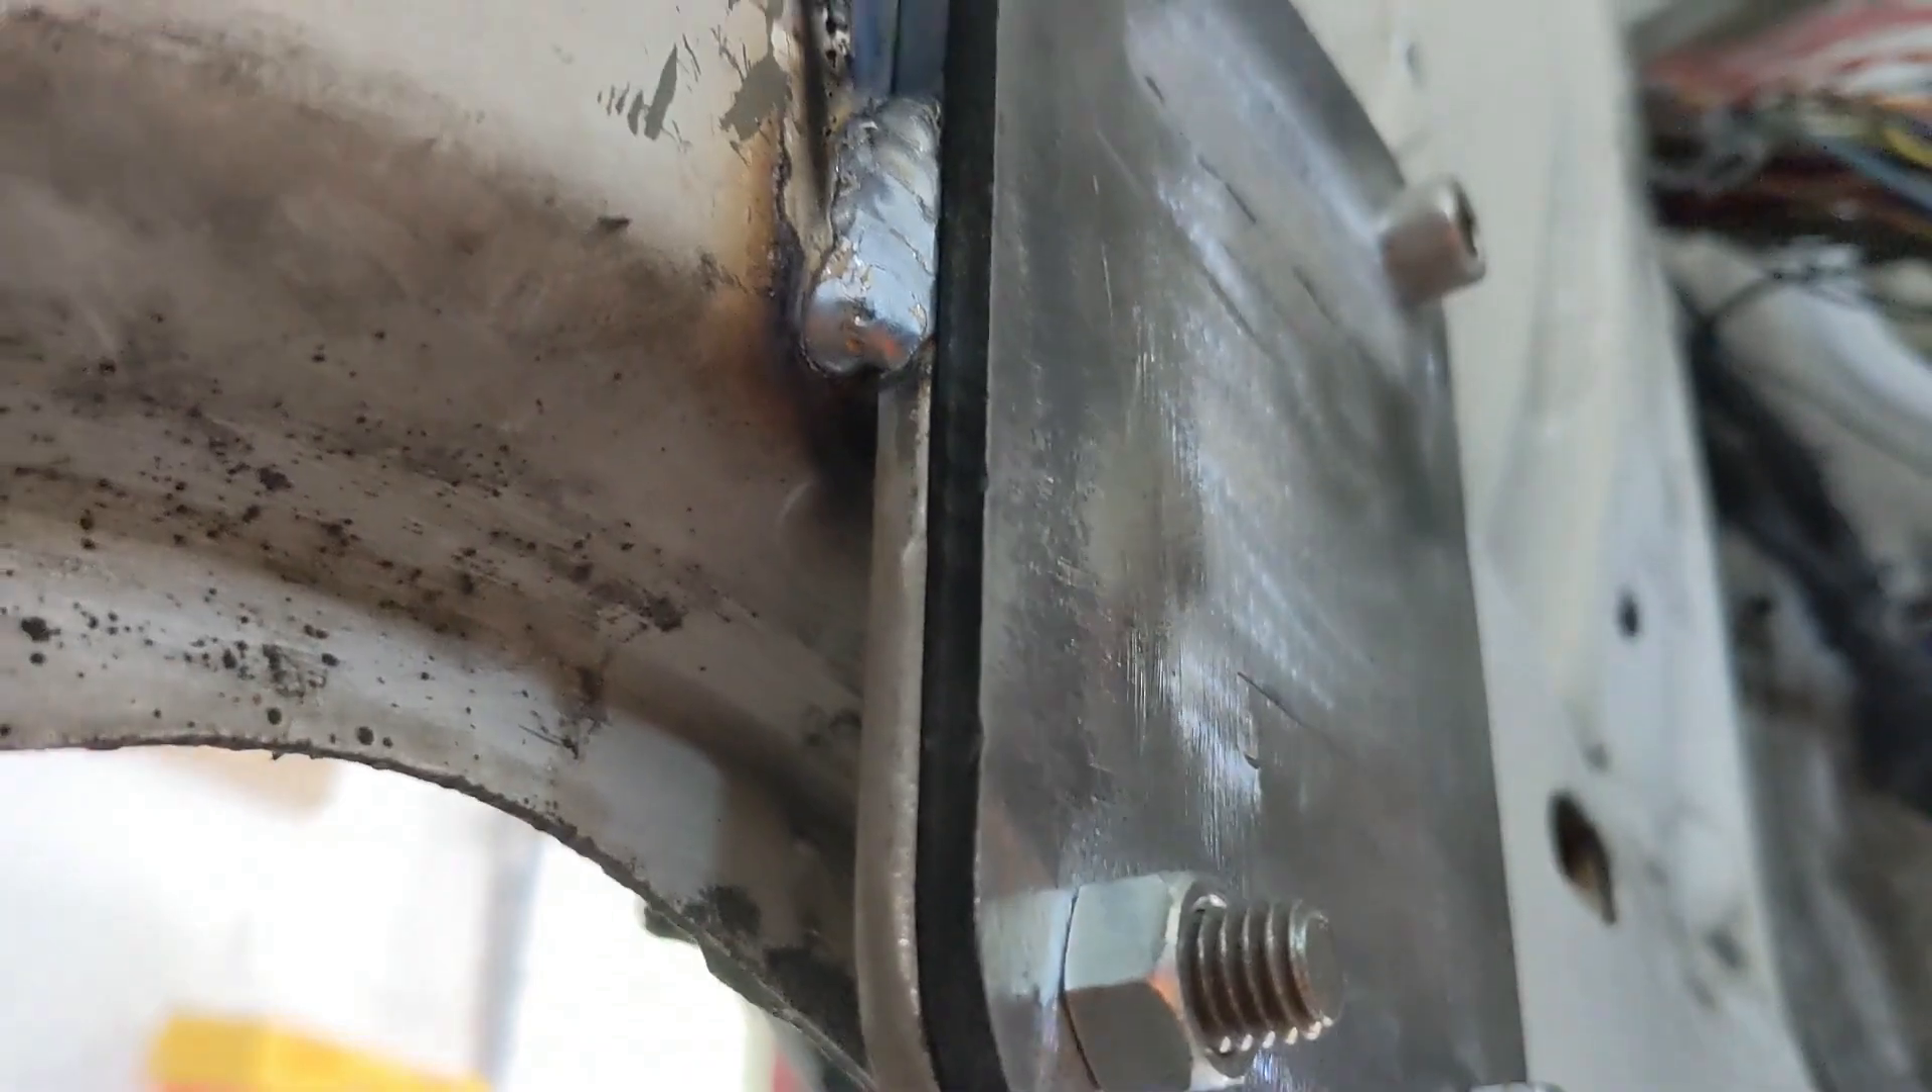Okay plate is all buzzed in the secondary plate is bolted to it that's what the engine mount is going to hook to.